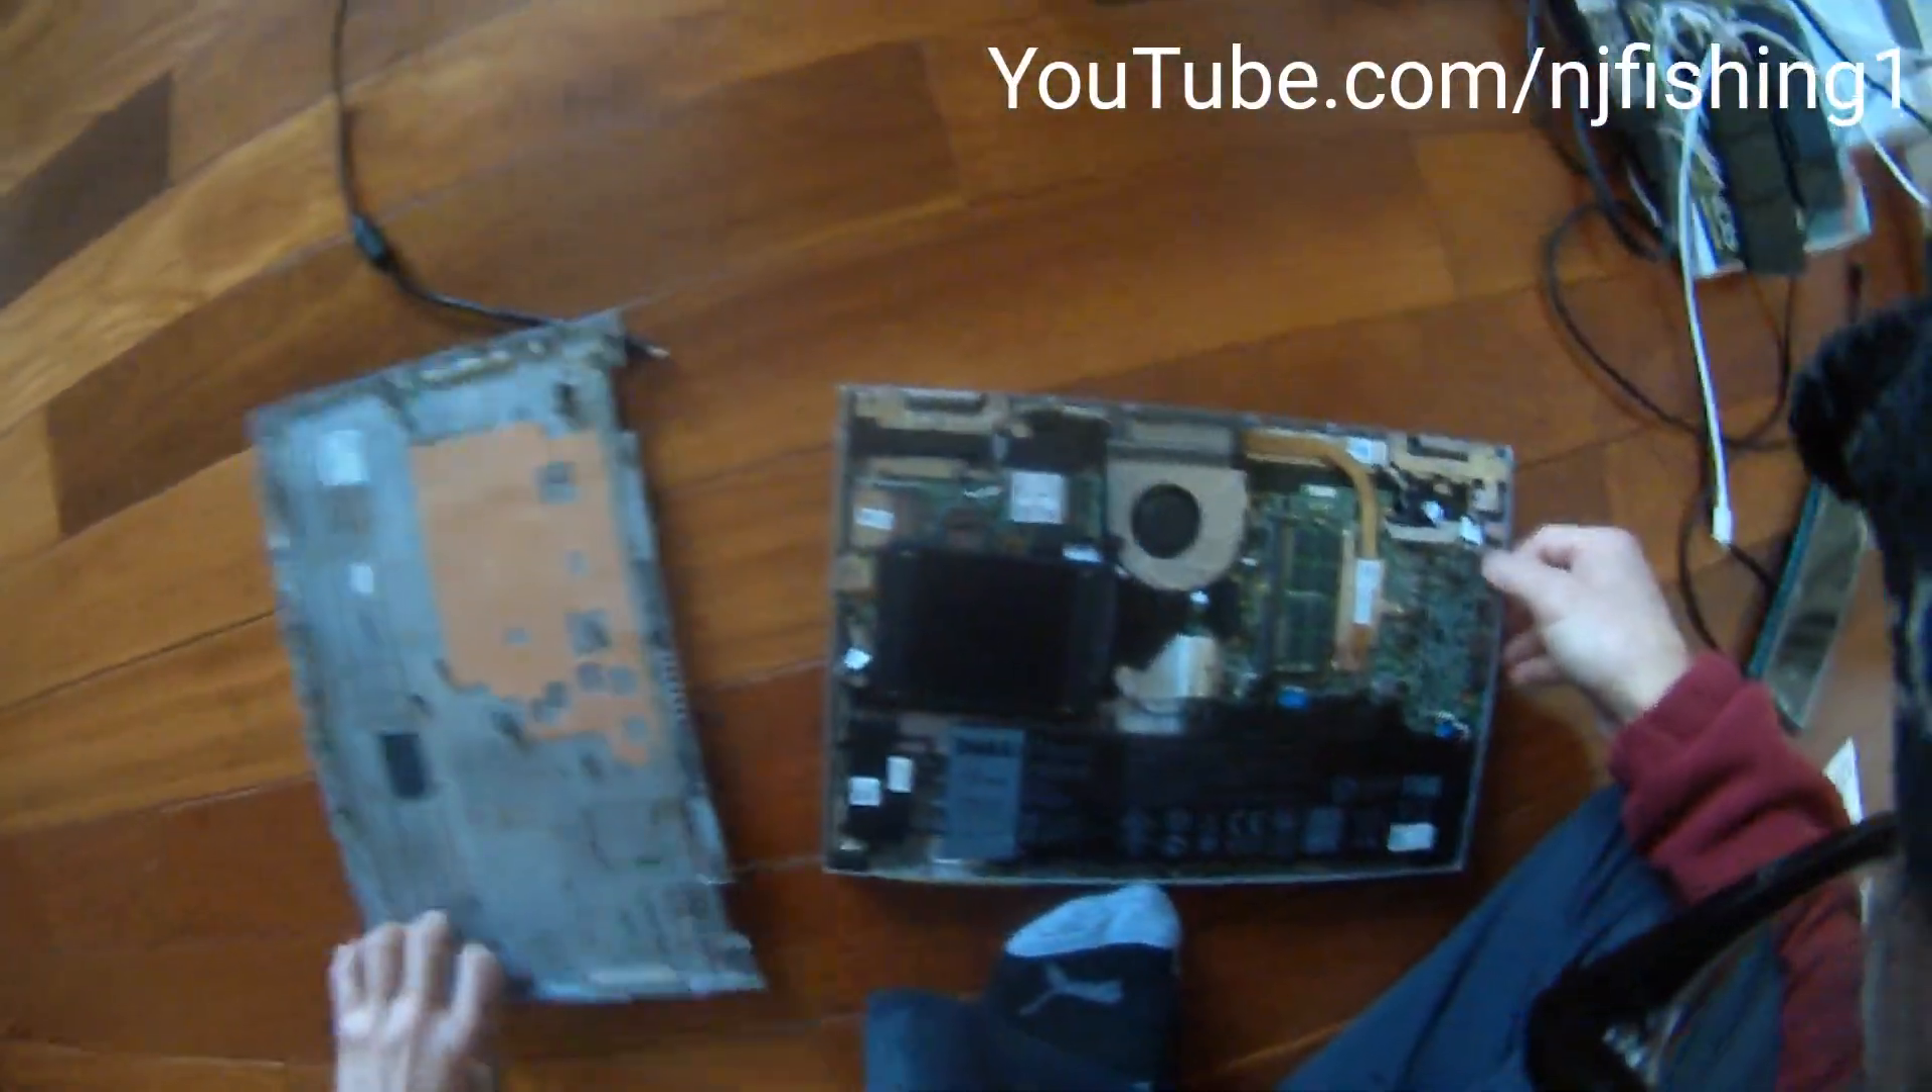I already unscrewed the back of this laptop.